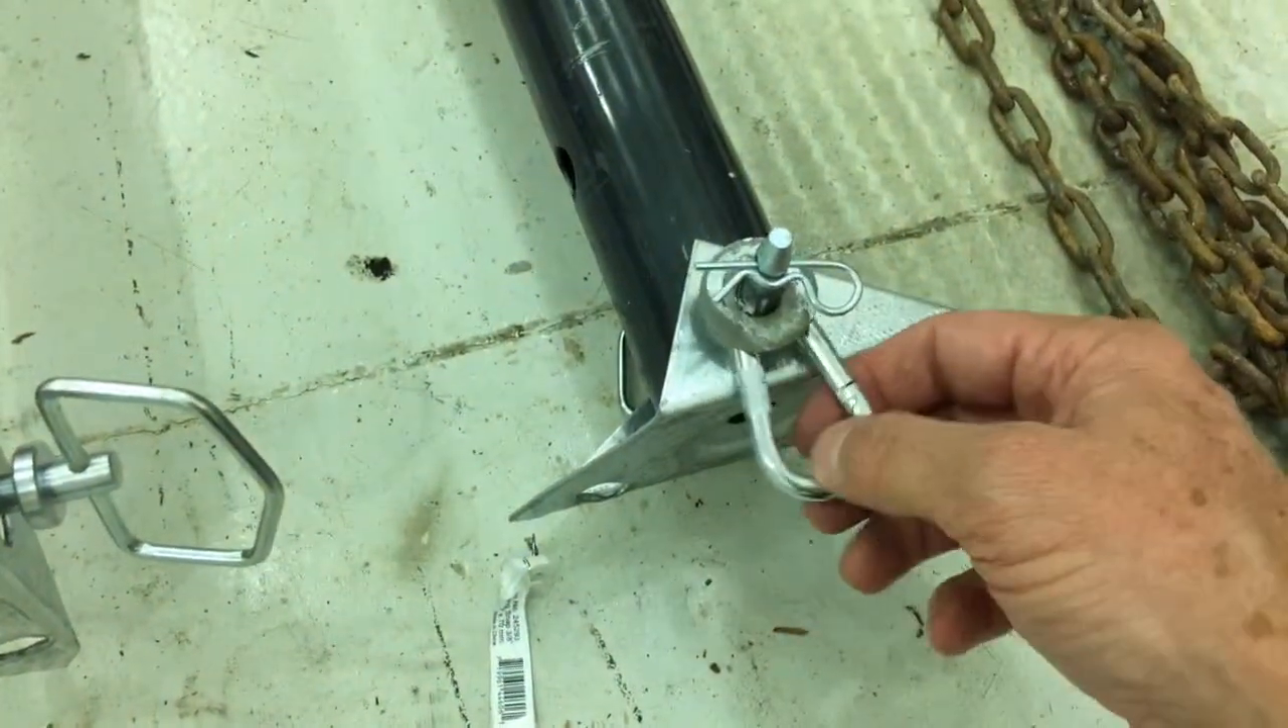So, I've added these spring clips plus a washer below the hitch clip.